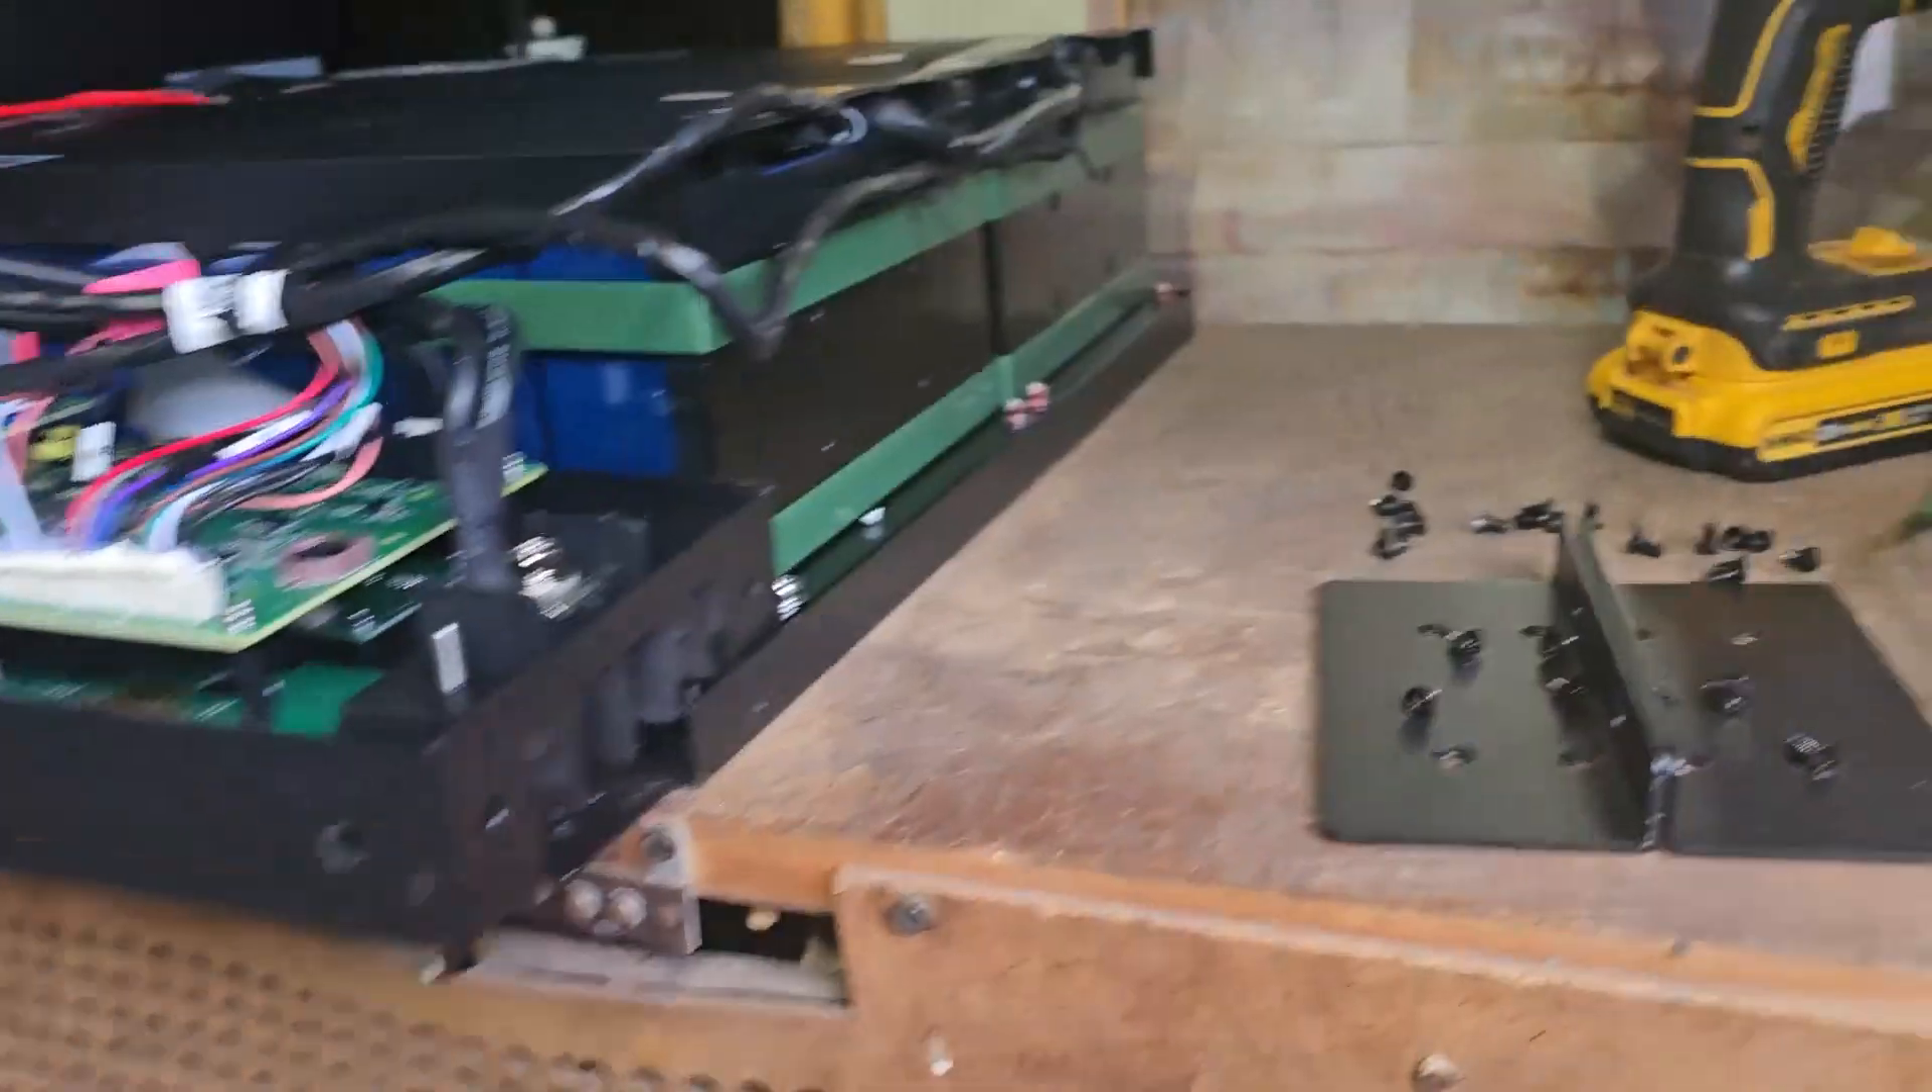I got the case off it's not that hard just a bunch of screws.